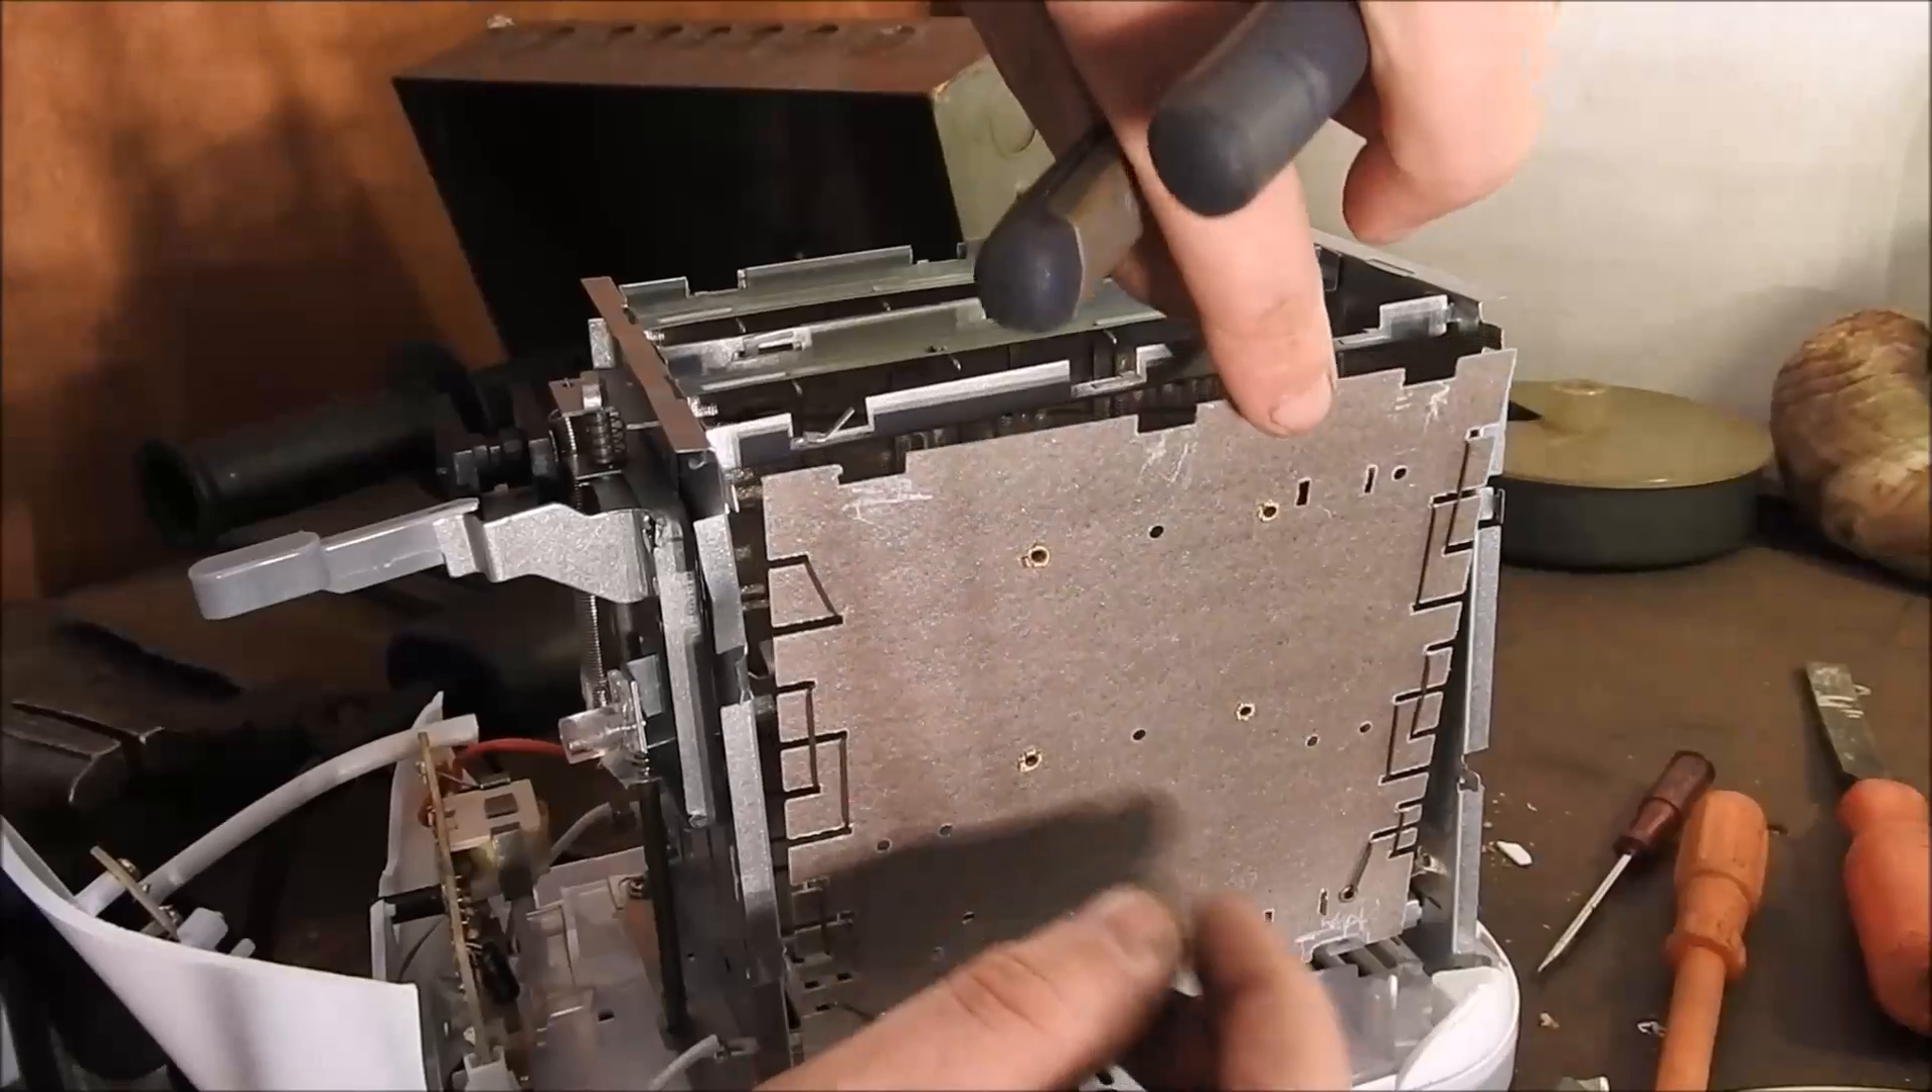Now we have the innards exposed.